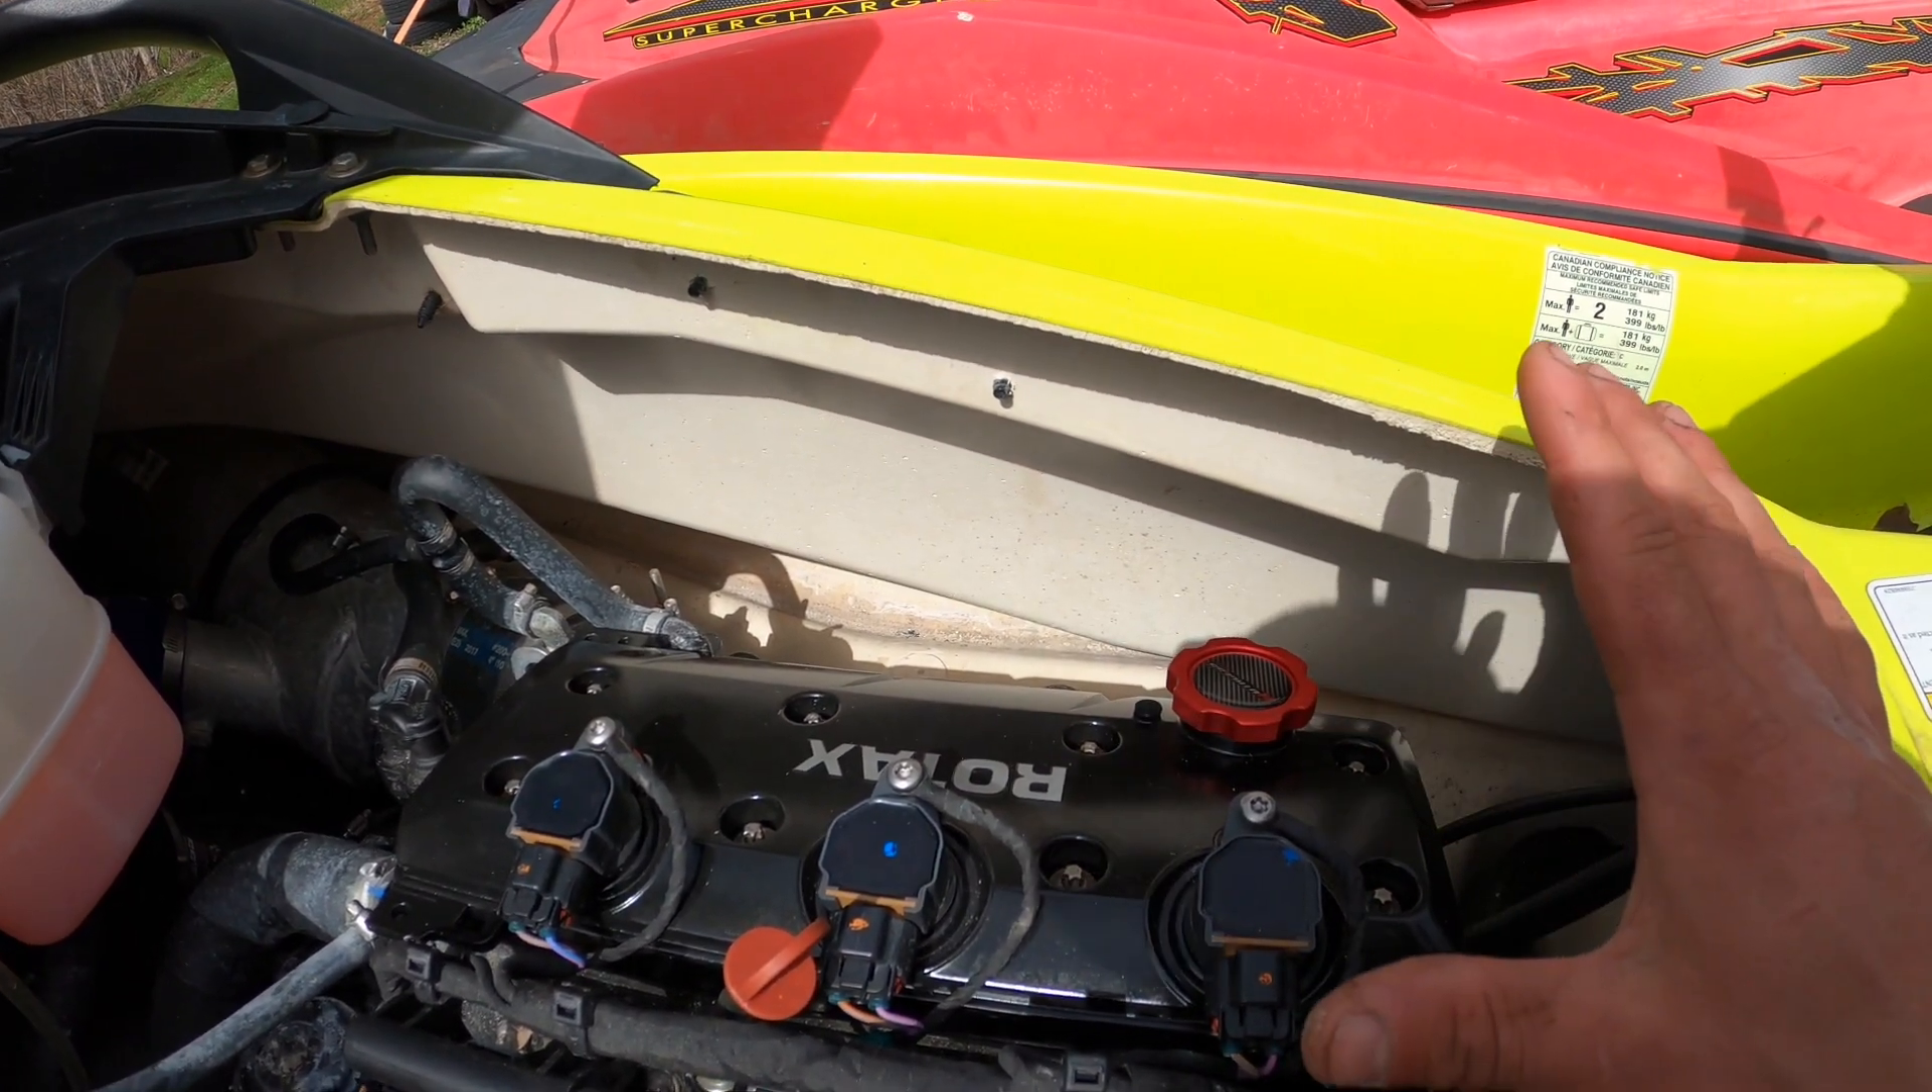Job is complete new valve covers in place.